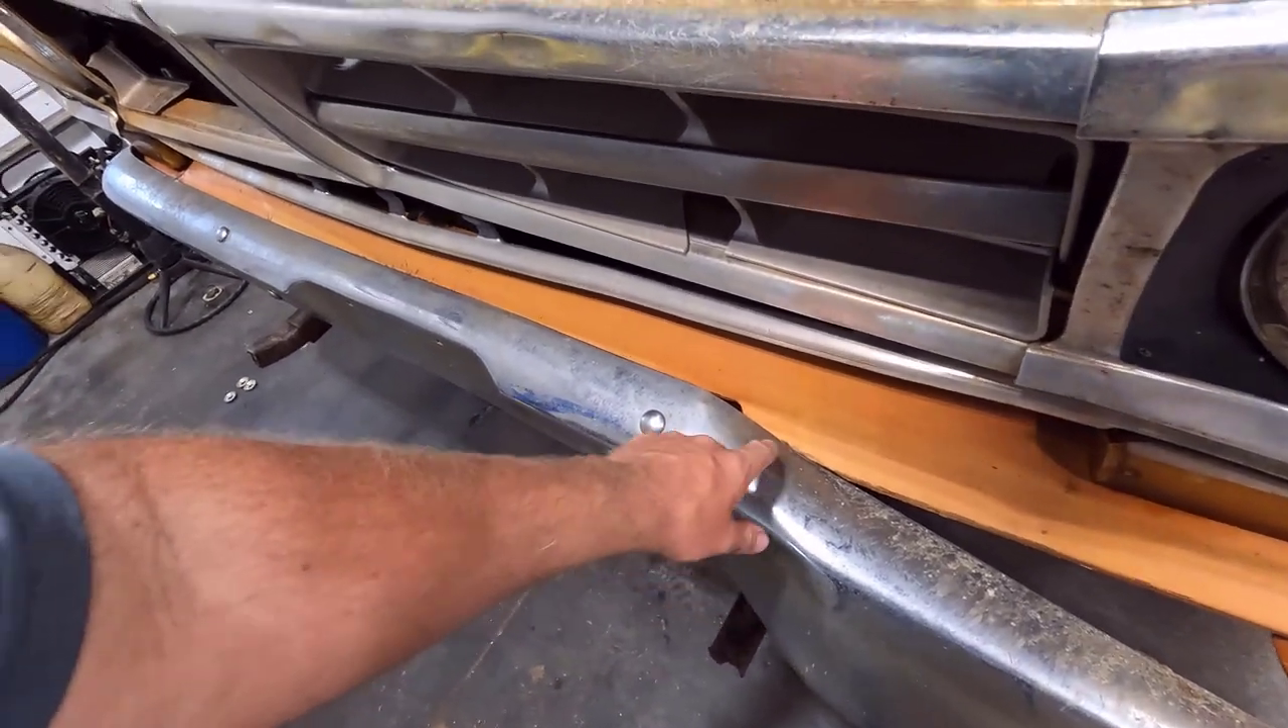The front bumper does need to come off because uh it overlaps the stone guard right here.